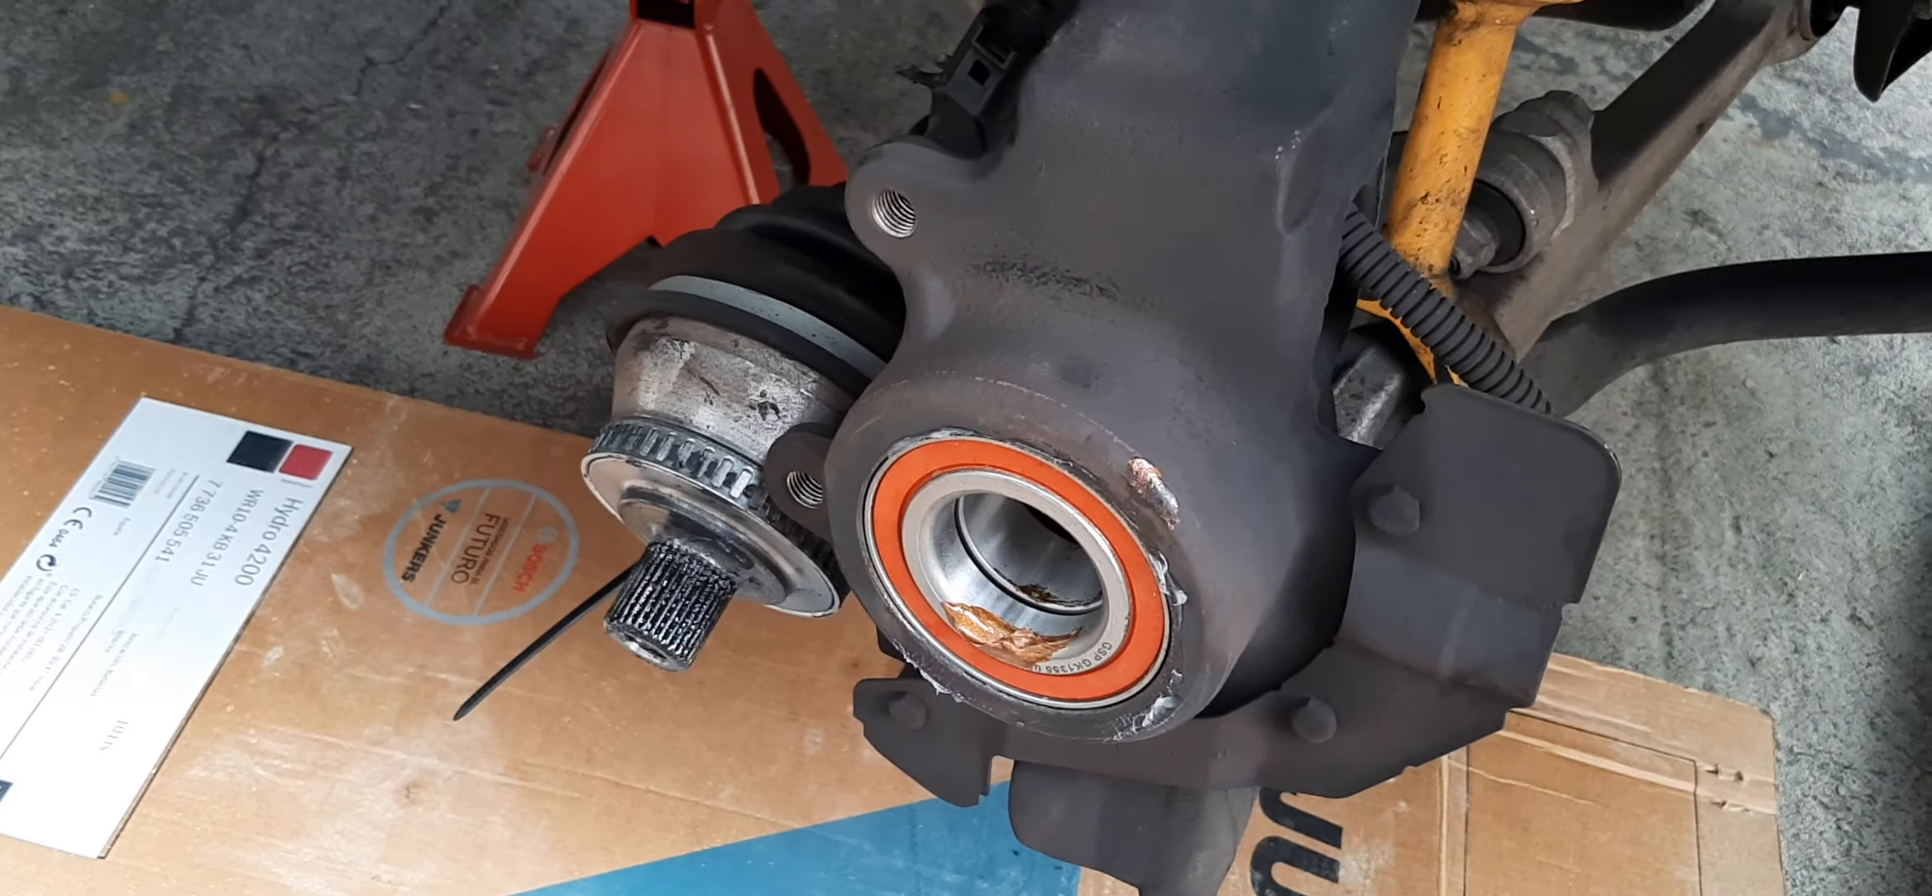Fijaos ya el rodamiento colocado en su sitio sin tener que utilizar prensa.